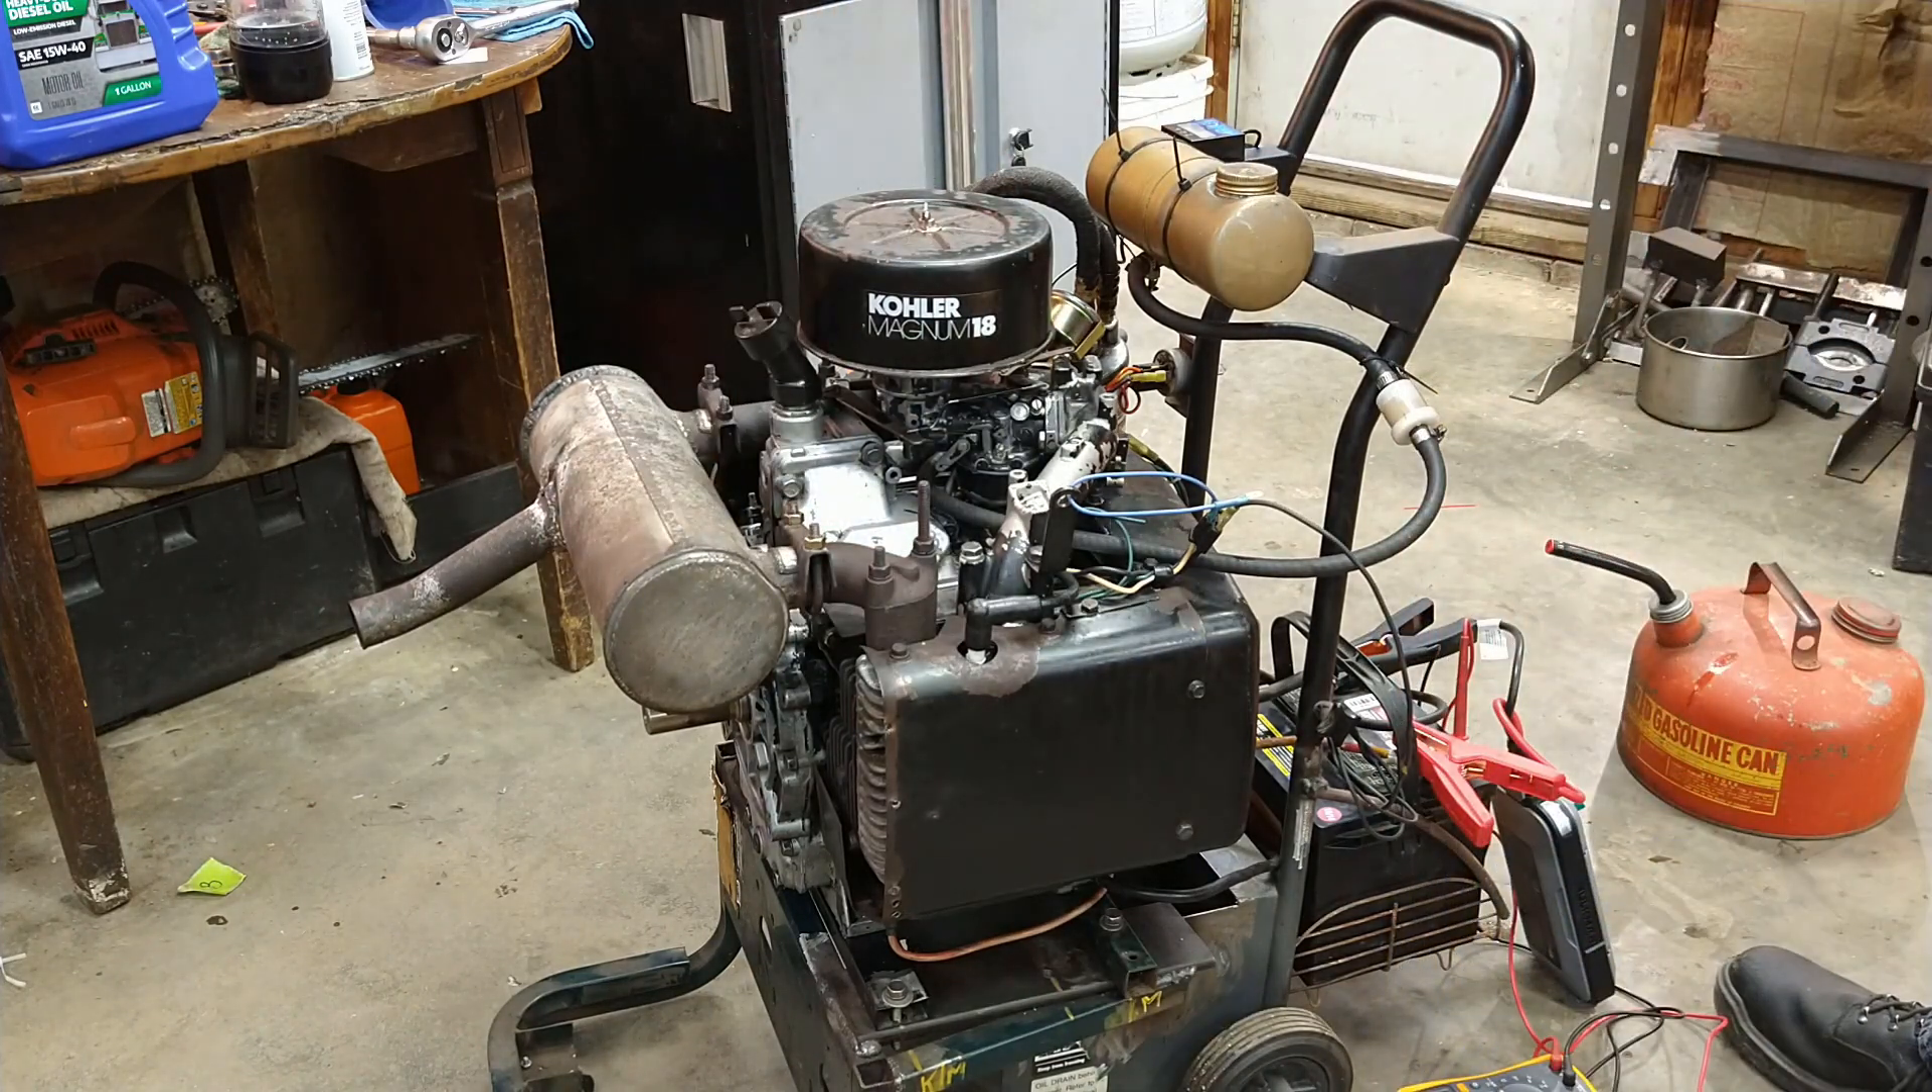The exhaust is hooked up.